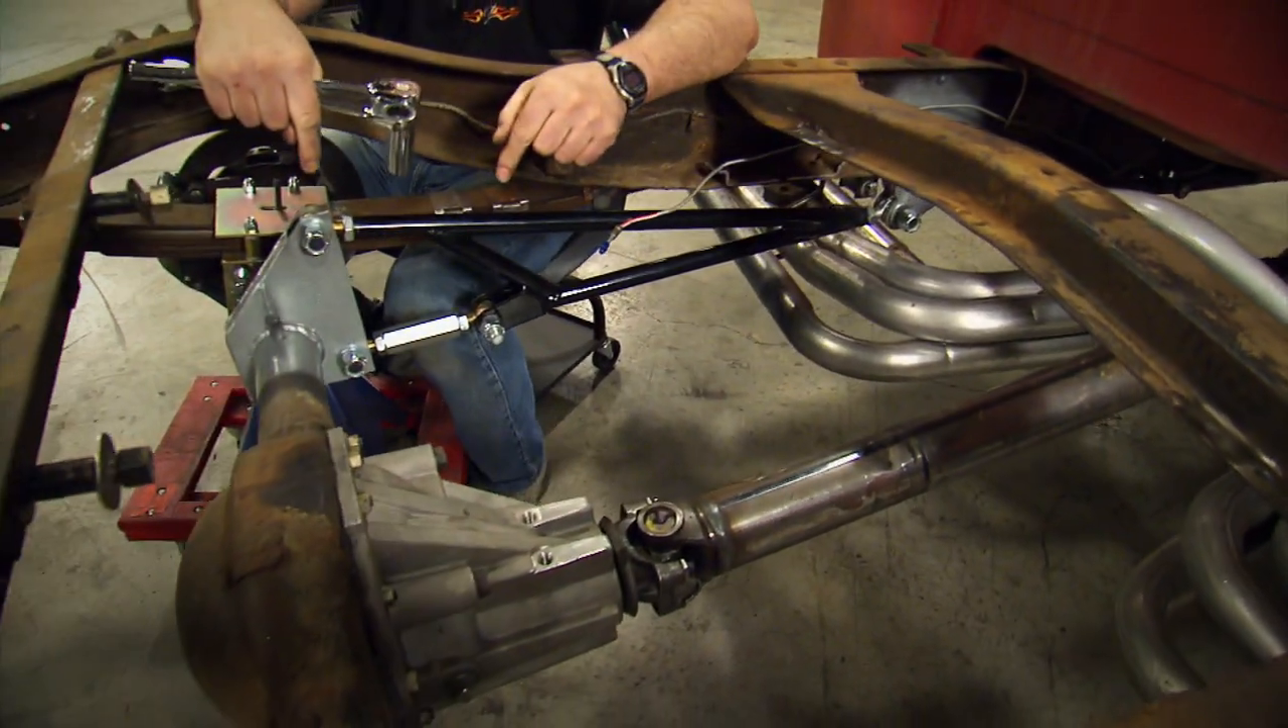Now, take a look at what we got here. We got a complete ladder bar system that's holding the rear end in place, eliminating axle wrap, and planting the rear tires to the ground.